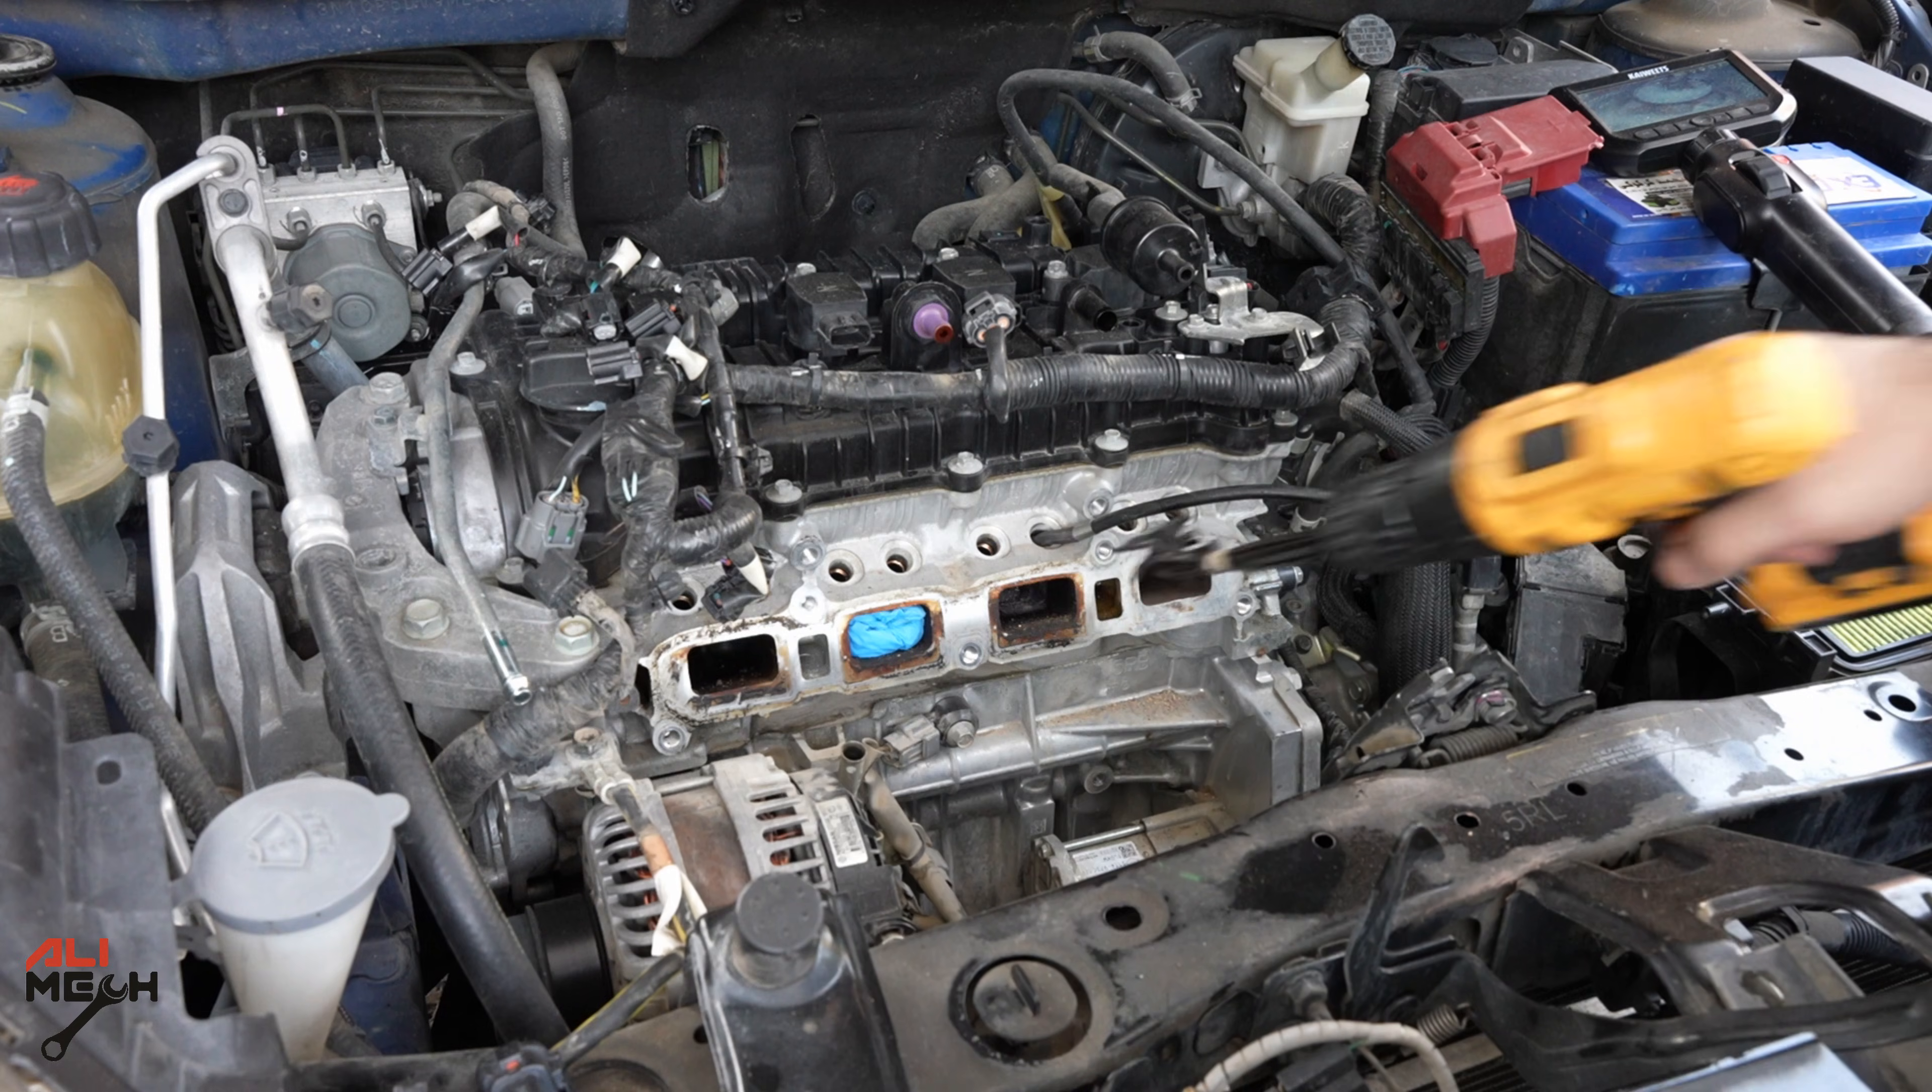I've already removed the intake manifold for proper cleaning but we're gonna test zip tie cleaning first.